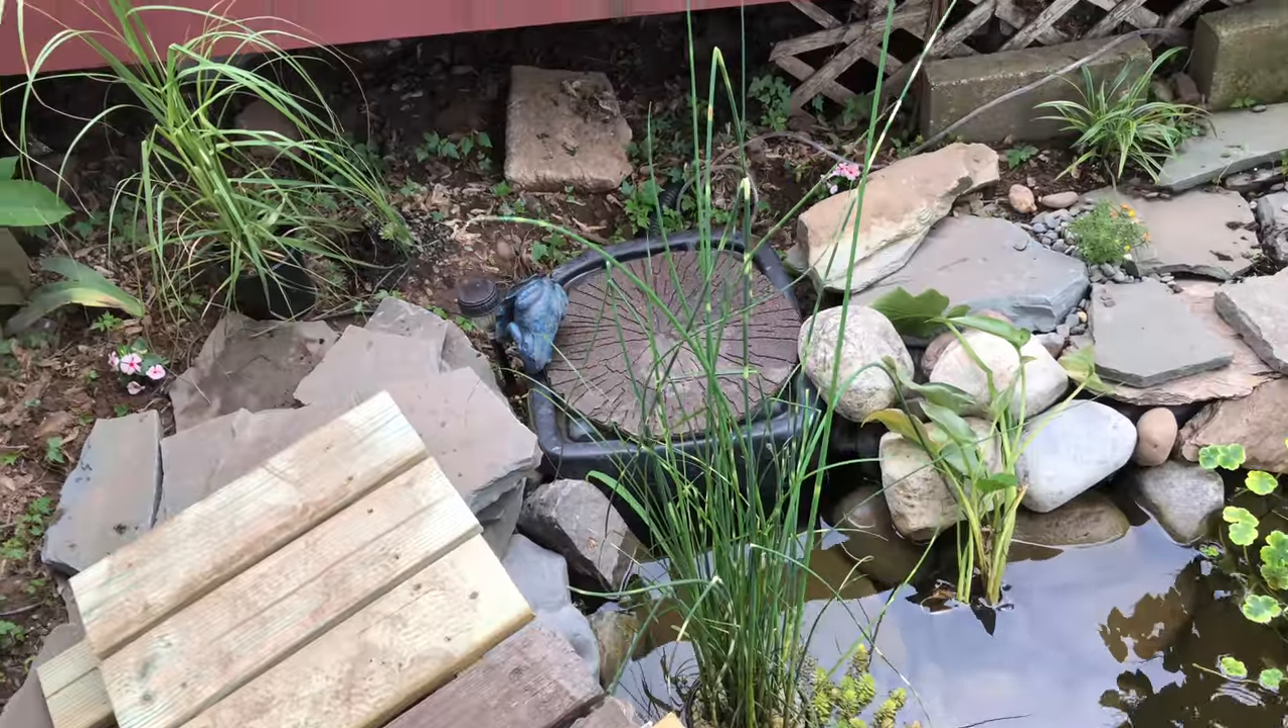Here's my skimmer. I didn't do a very good job at covering that up yet, but I'm not done.